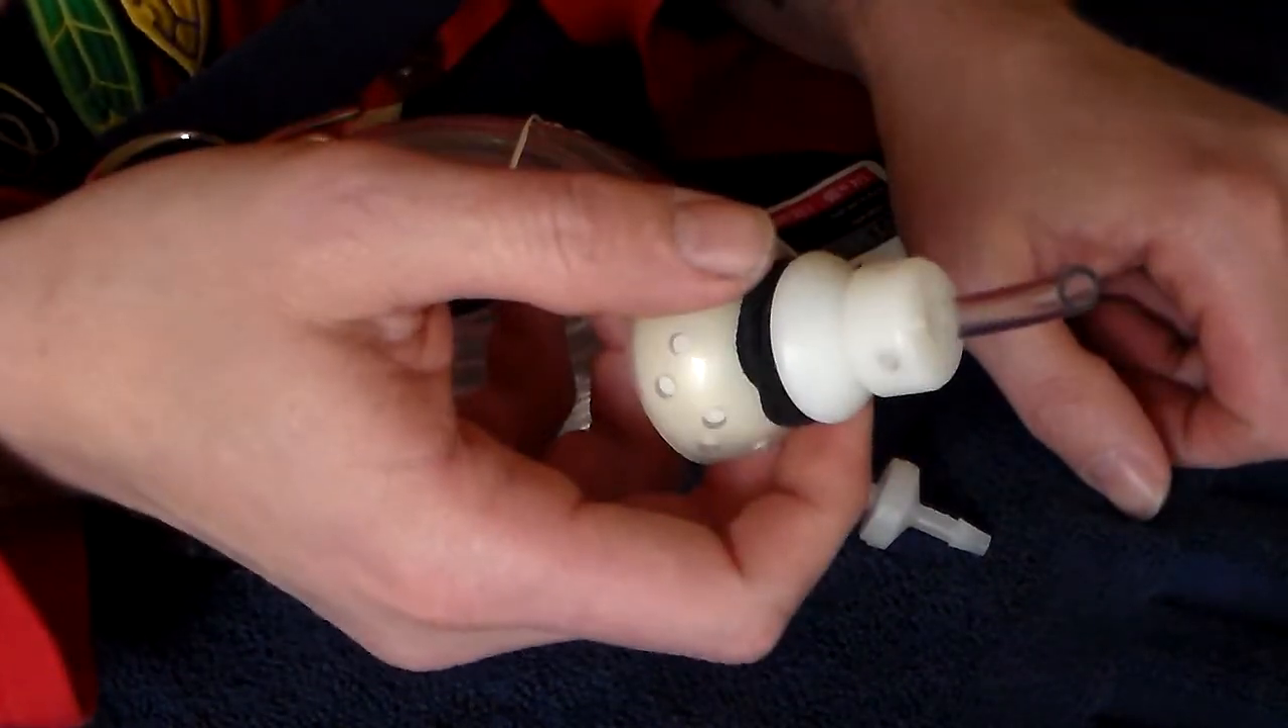You now have your tubing coming through the top.